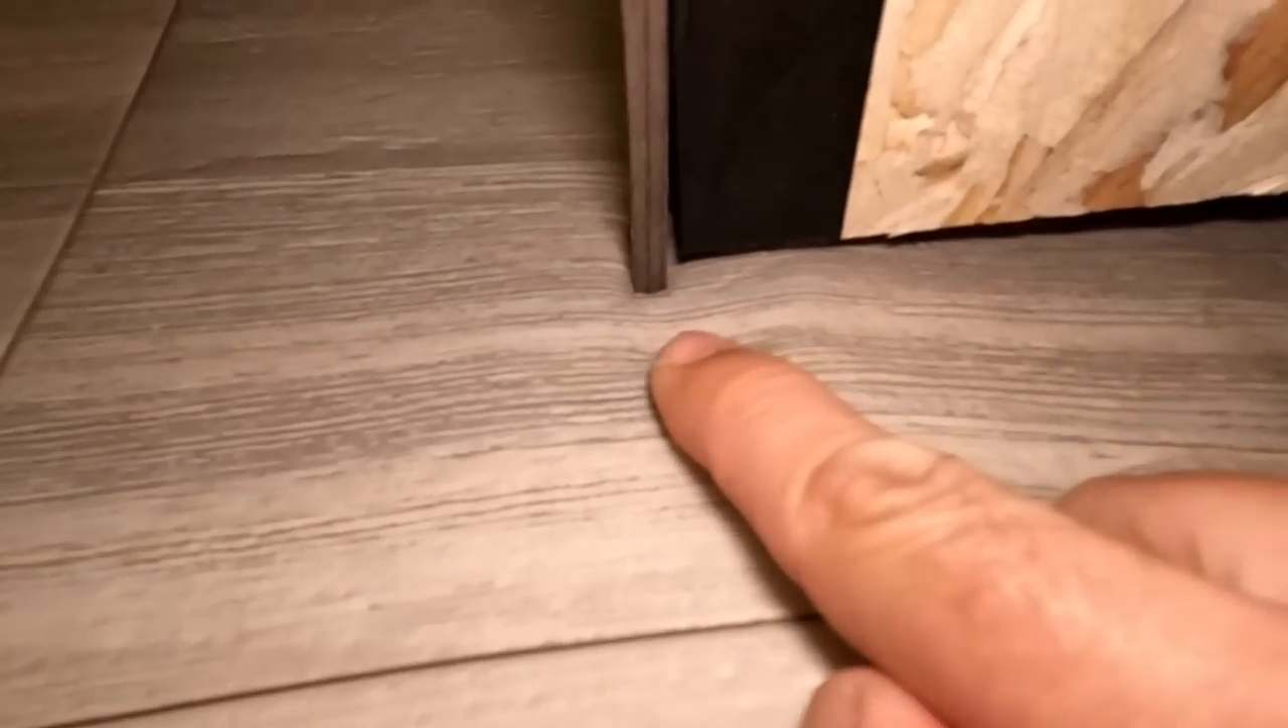This piece of wall or piece of trim is longer than this piece and it's just digging in to that linoleum right there.